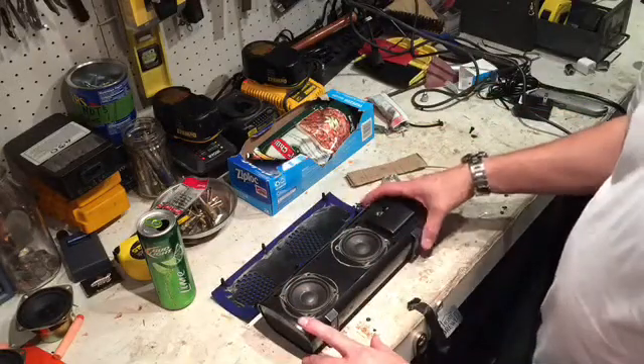I got the screen cover taken out.